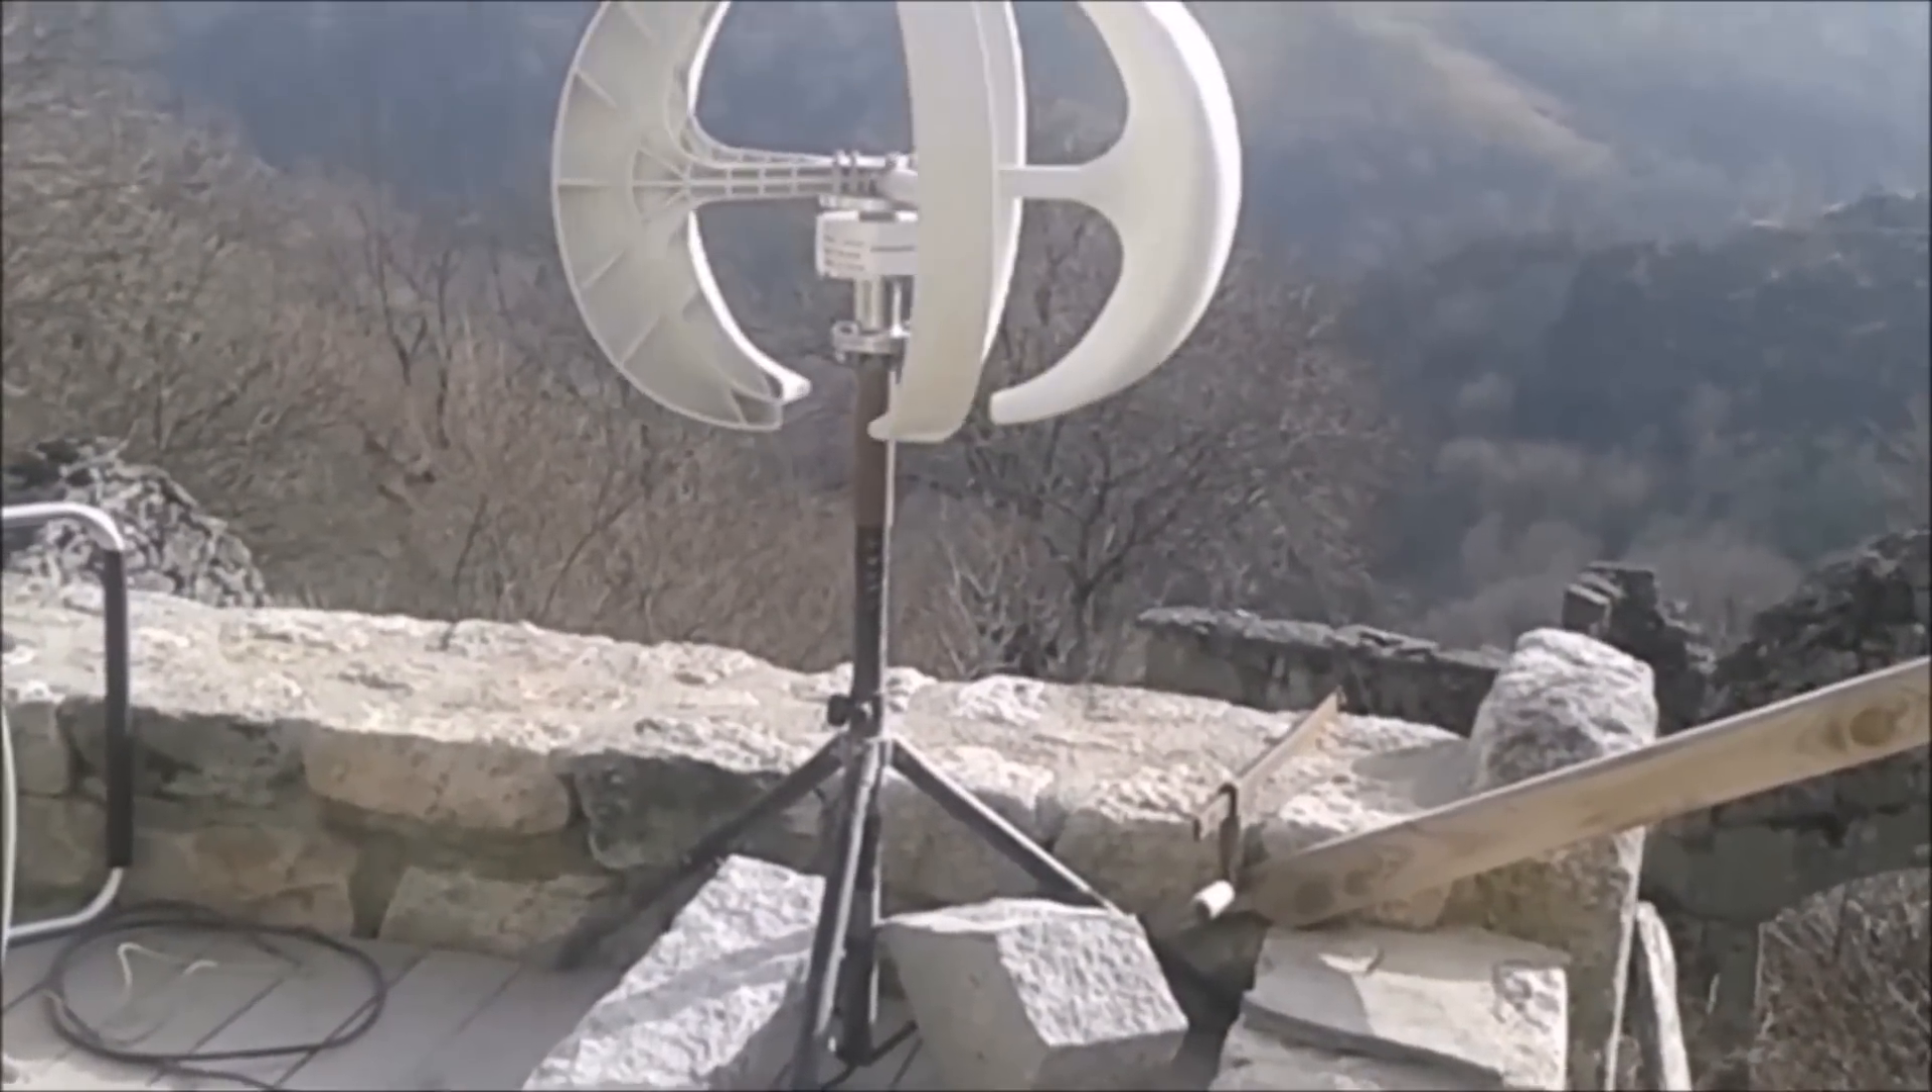Bon, j'ai bricolé le support, j'ai mis l'éolienne sur un petit trépied que j'avais disponible là, en n'hésitant pas à mettre du poids au pied au cas où.